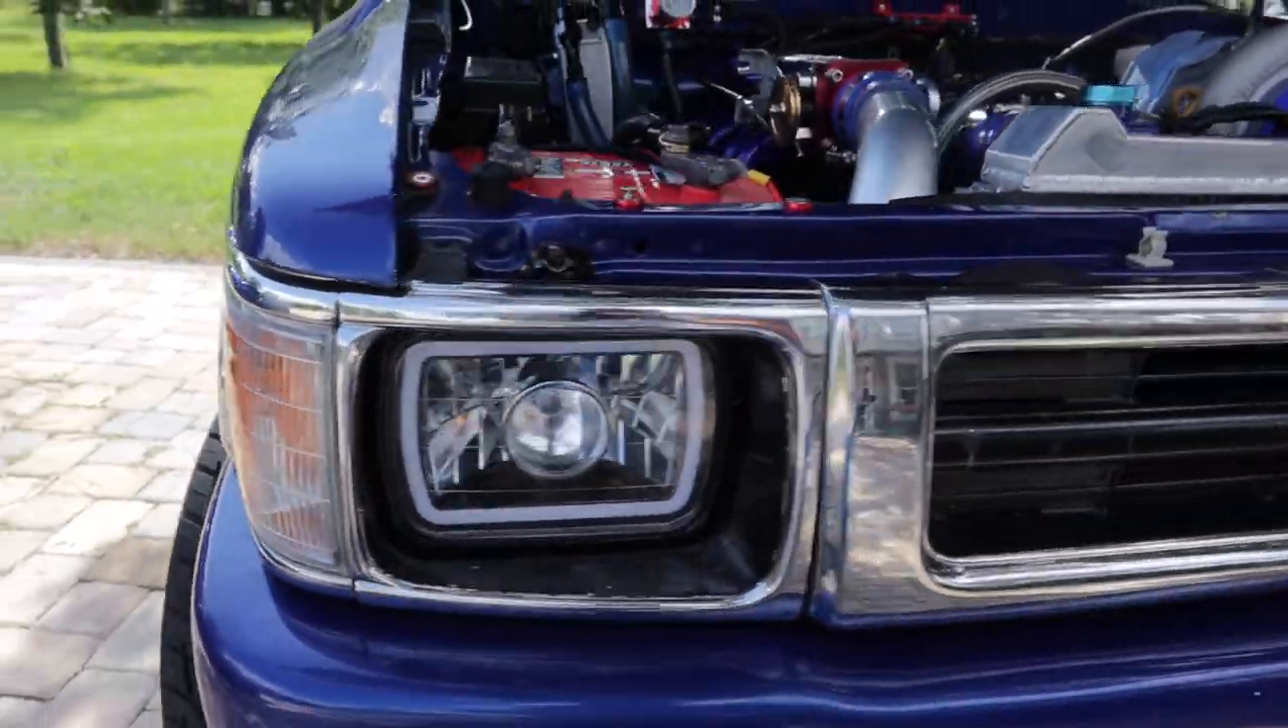I think it looks great and the fitment on the grill and the side lights is spot on perfect.